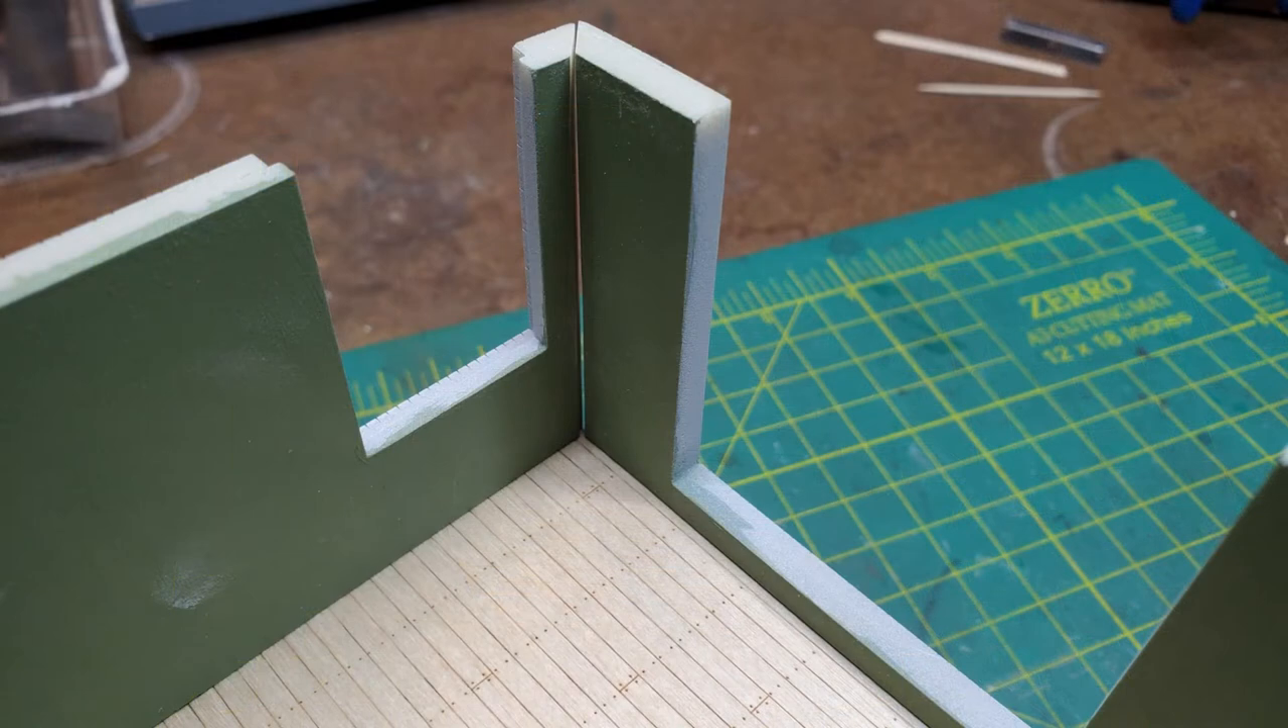Once I started test fitting the floor that came with it into the slots, I noticed that the two sets of walls didn't quite come together perfectly.